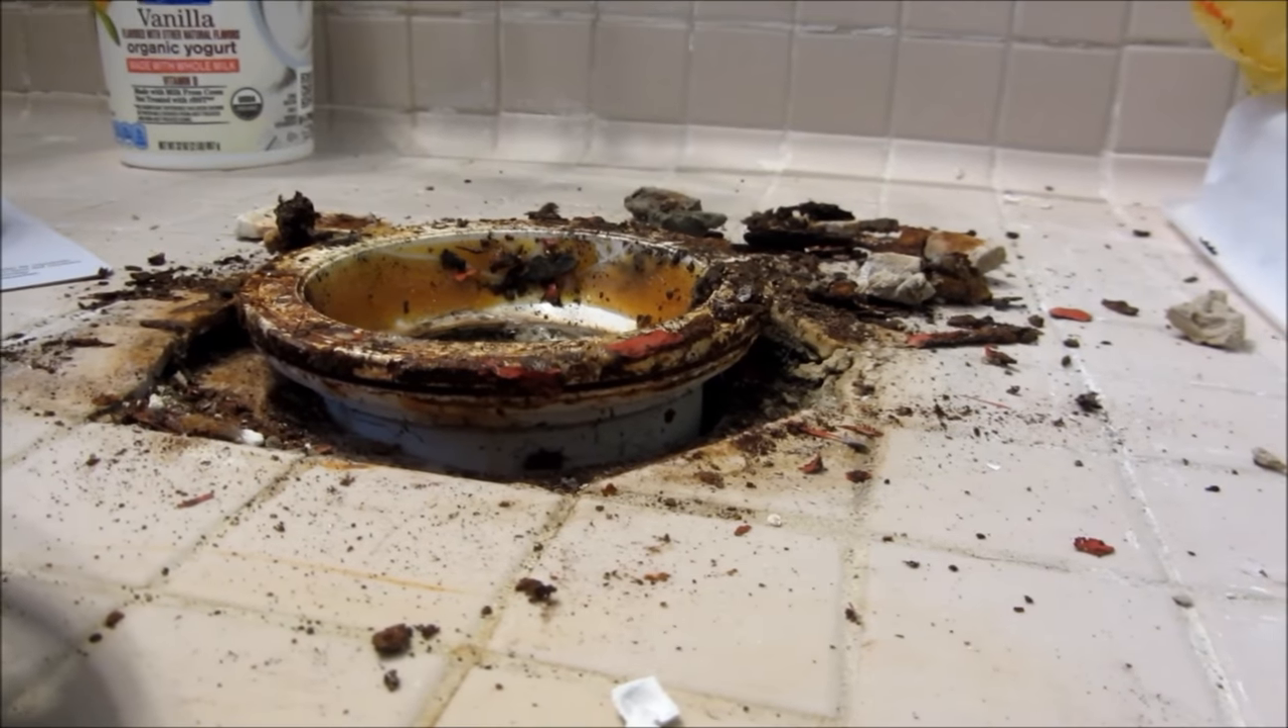The flange itself is actually raised too high off the ground.